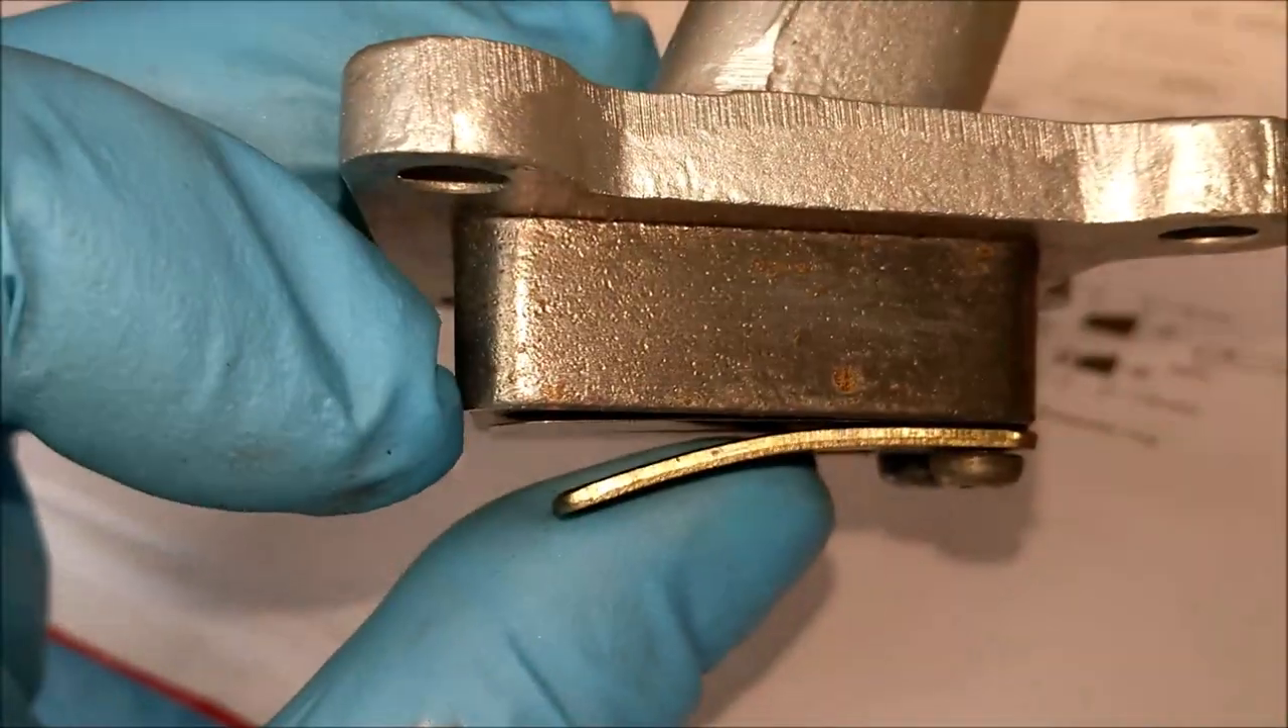Now as you look at that, I have a little bit of gap between the valve and the housing.